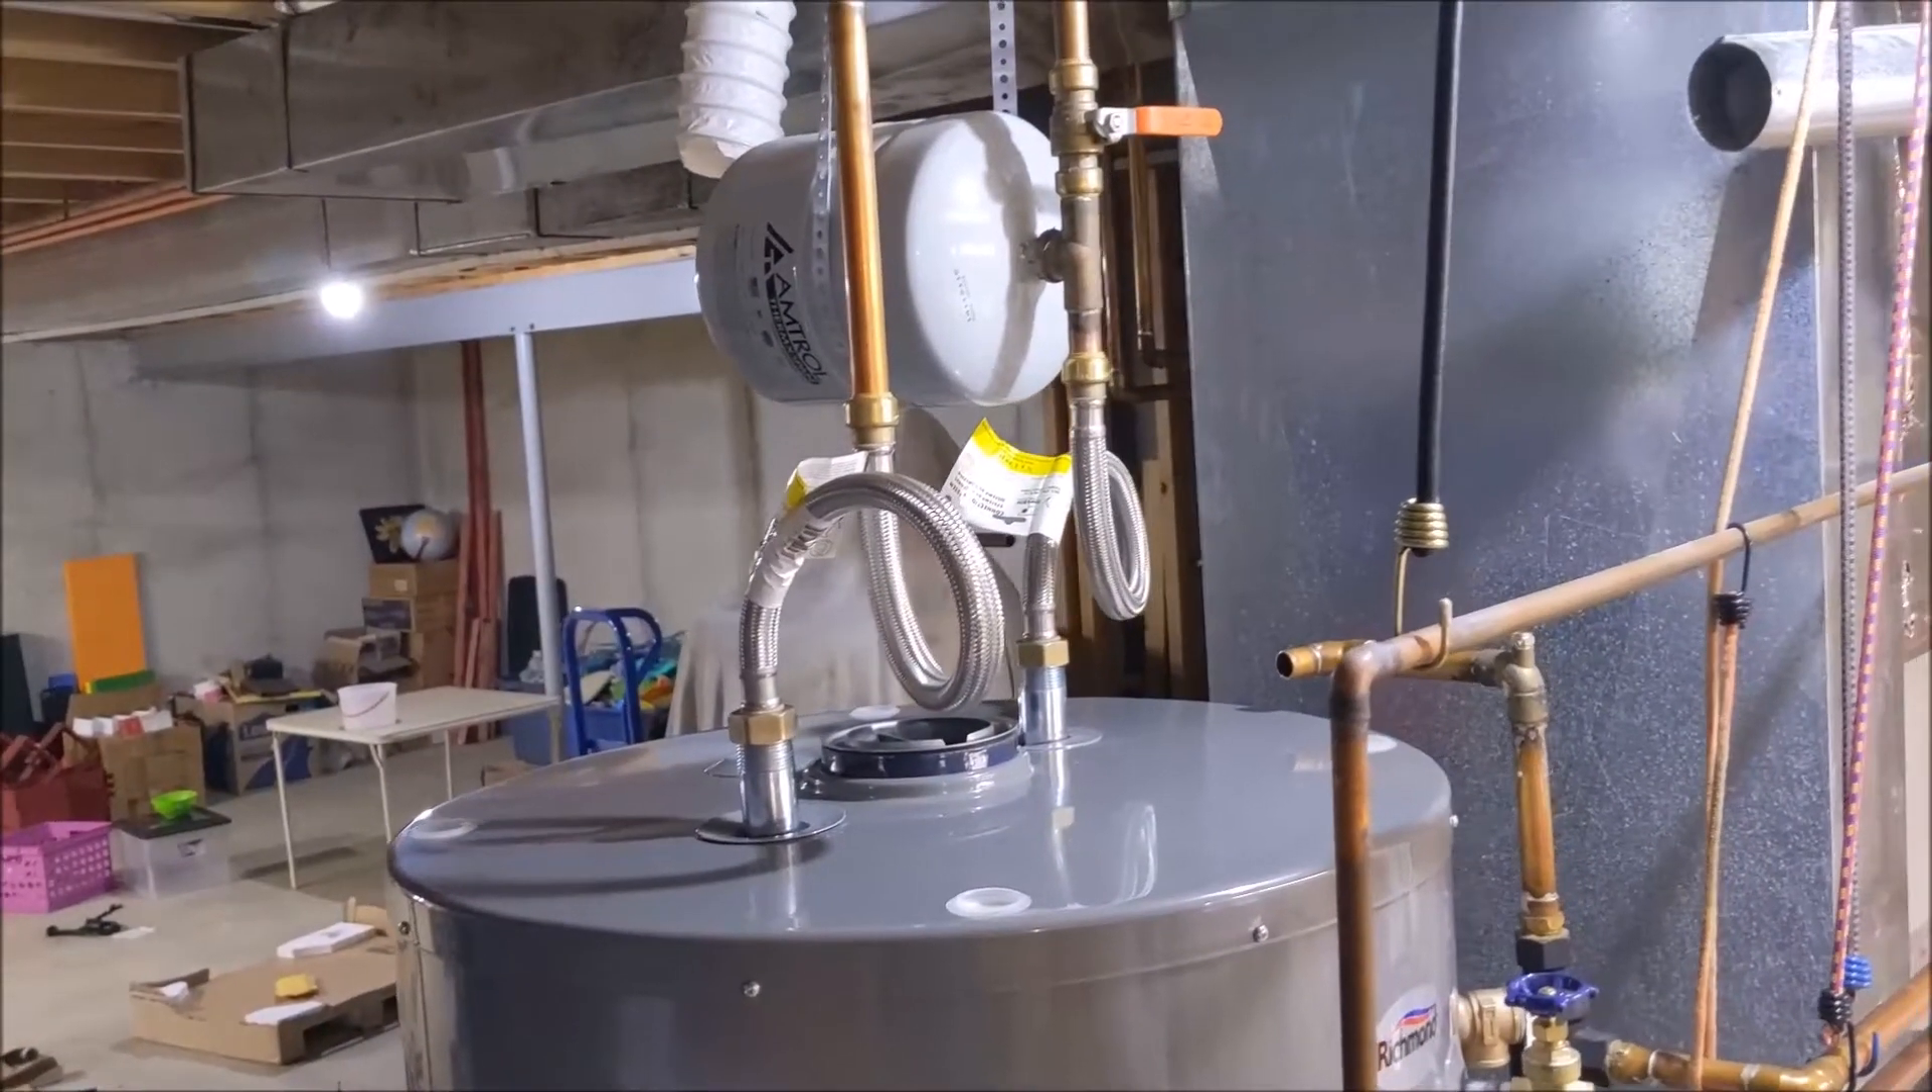Well, after much ado, I finally got the water lines connected. You can see those 24-inch shark bites.